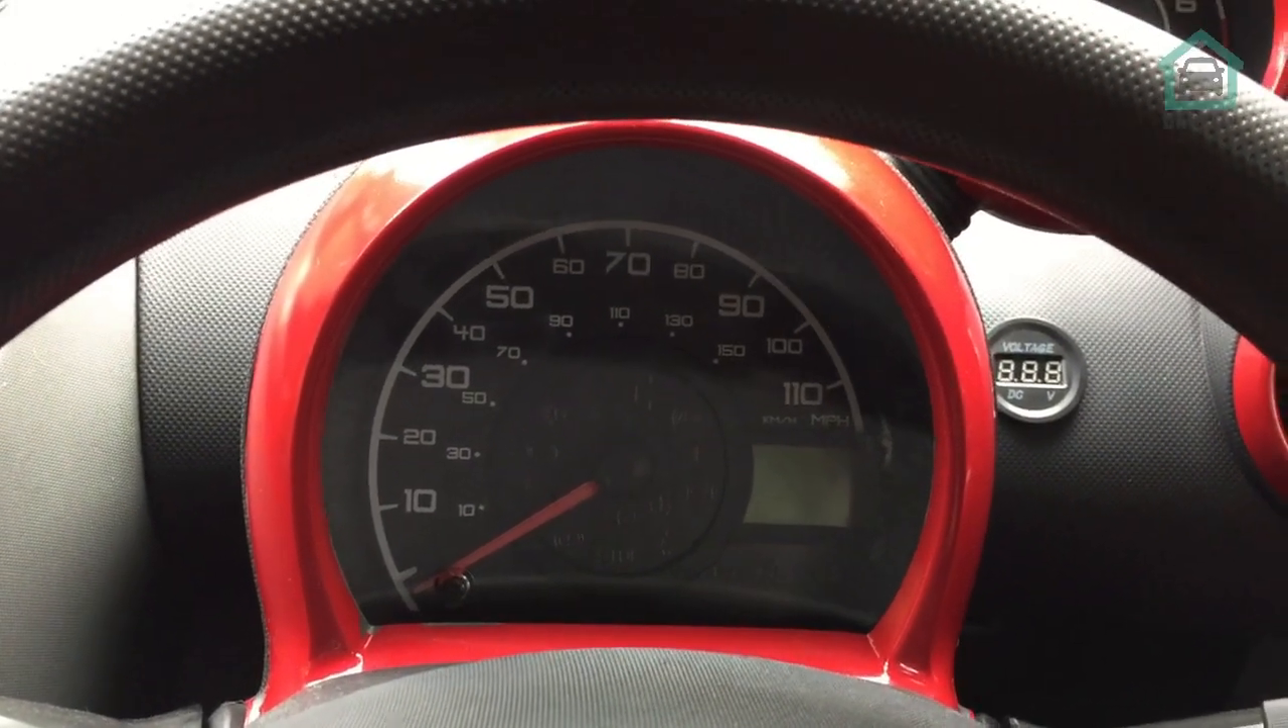We've got the speedometer and the clocks and things like that back in the car.